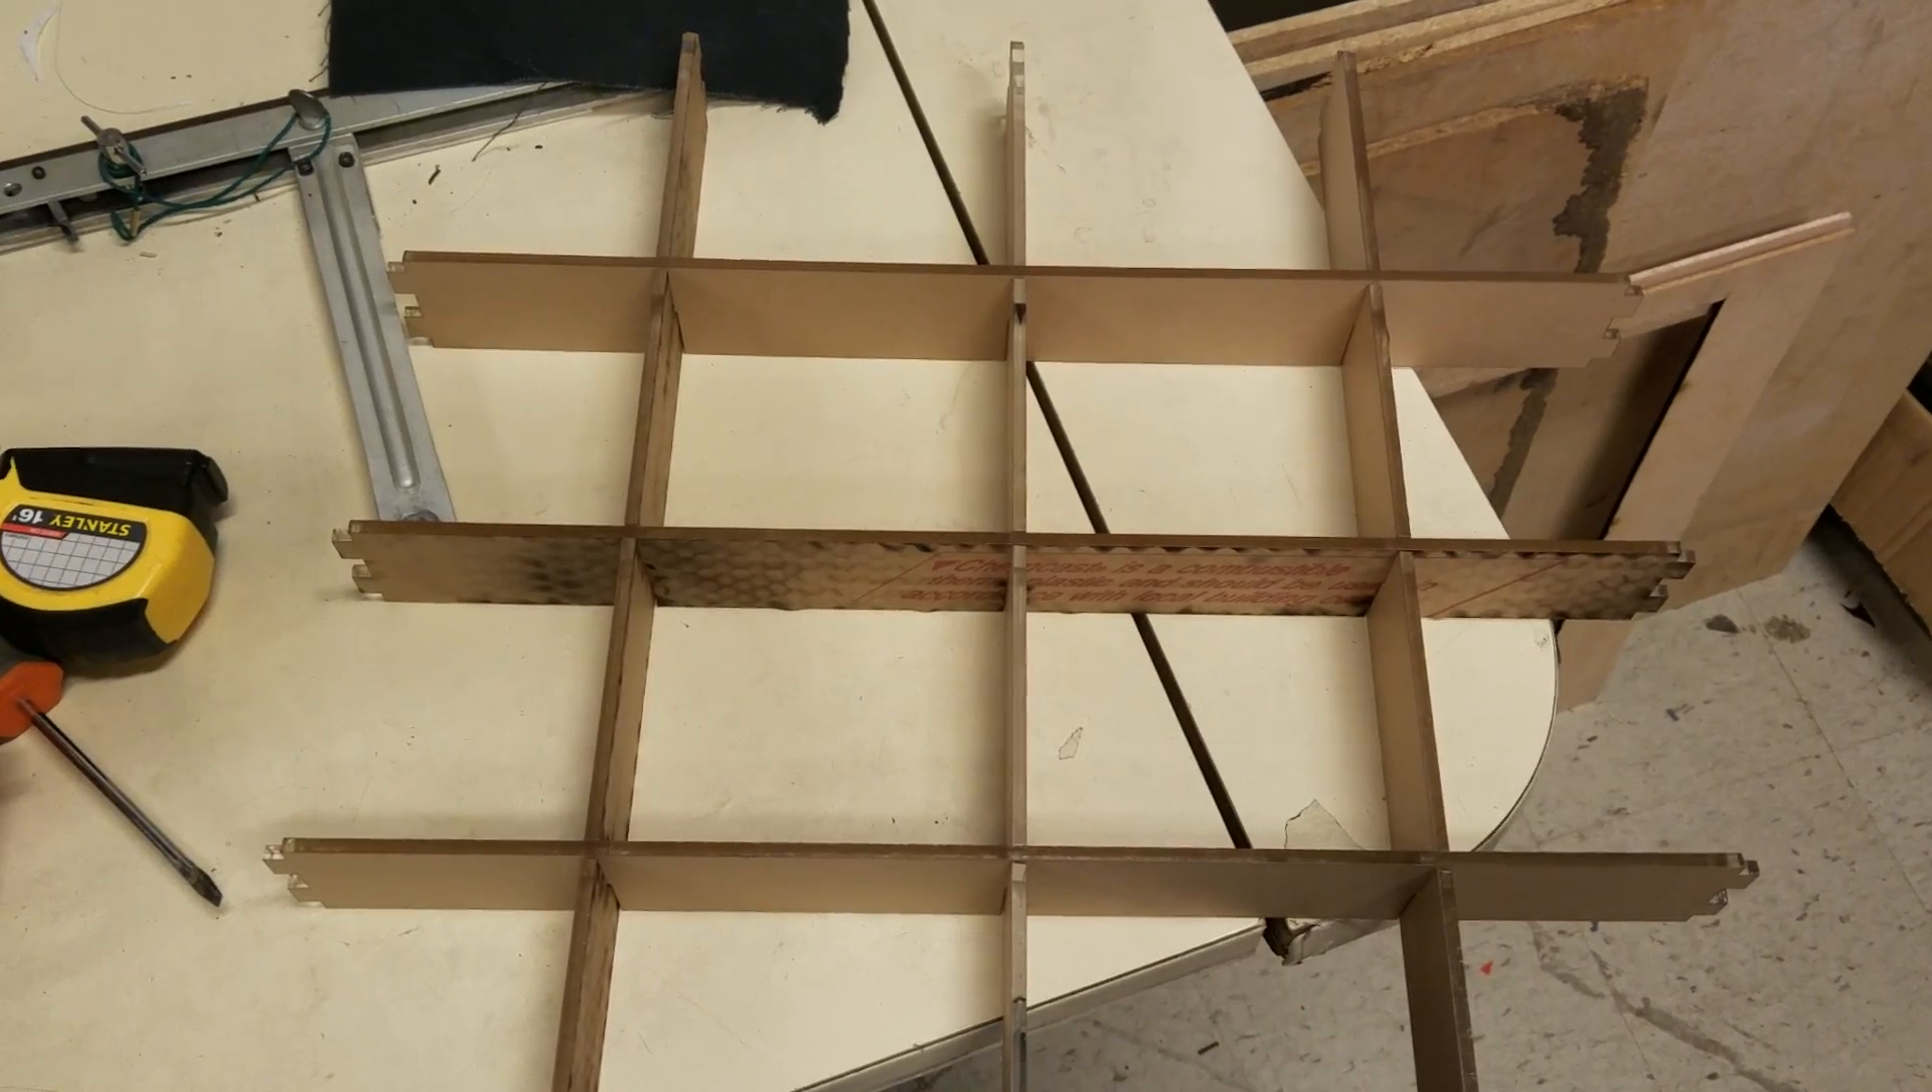And here's the interlocking shelves and they fit together perfectly.